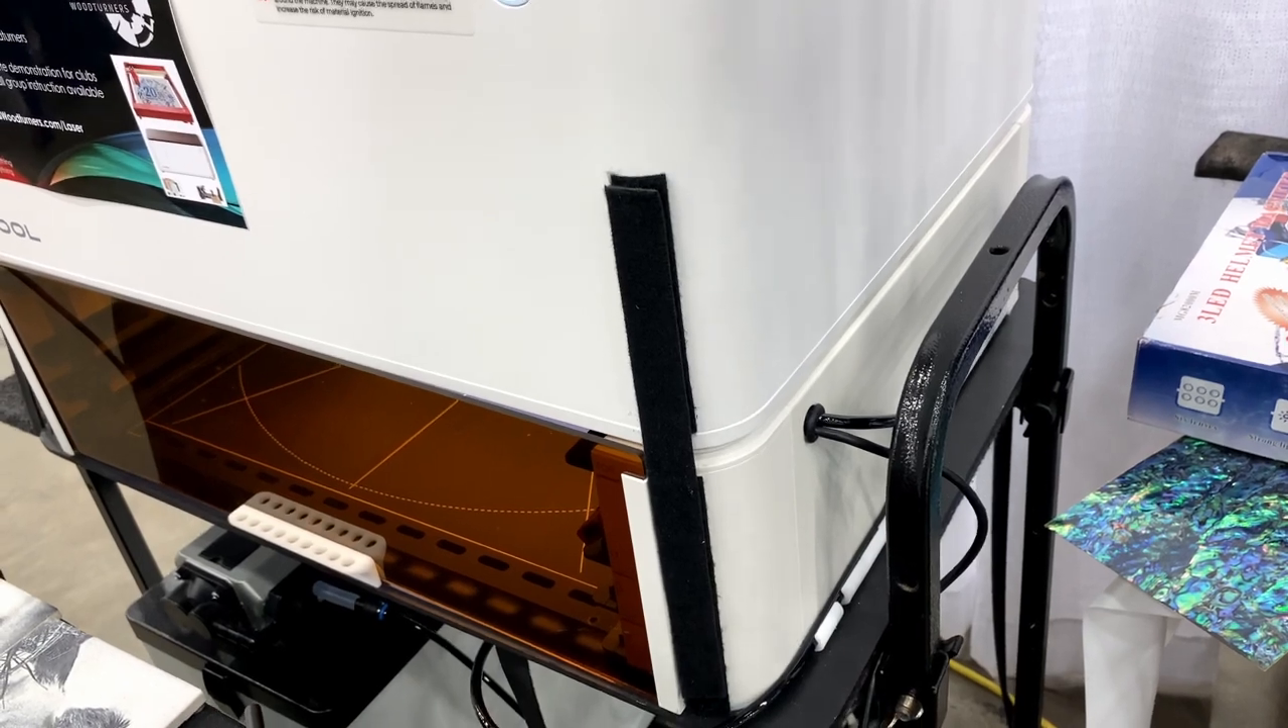I also added some velcro here so that I could tie the m1 to its riser base I've got them on all four corners.